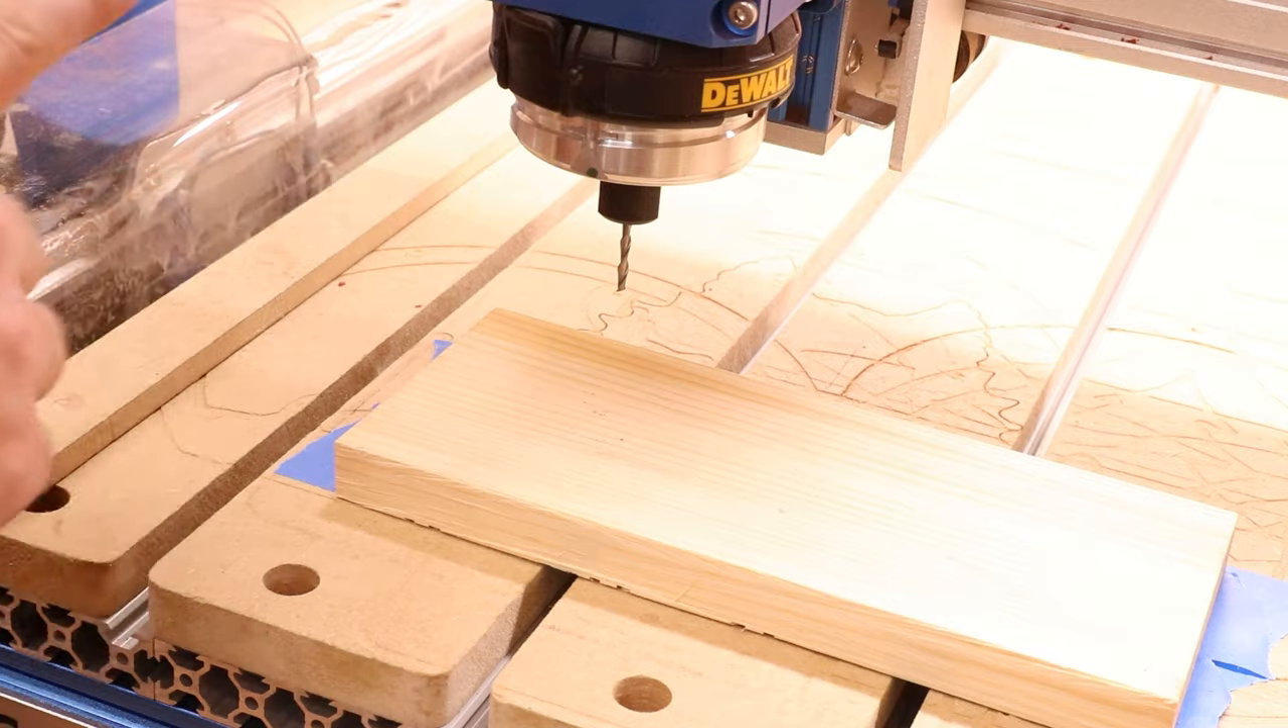We've got the bit in place.